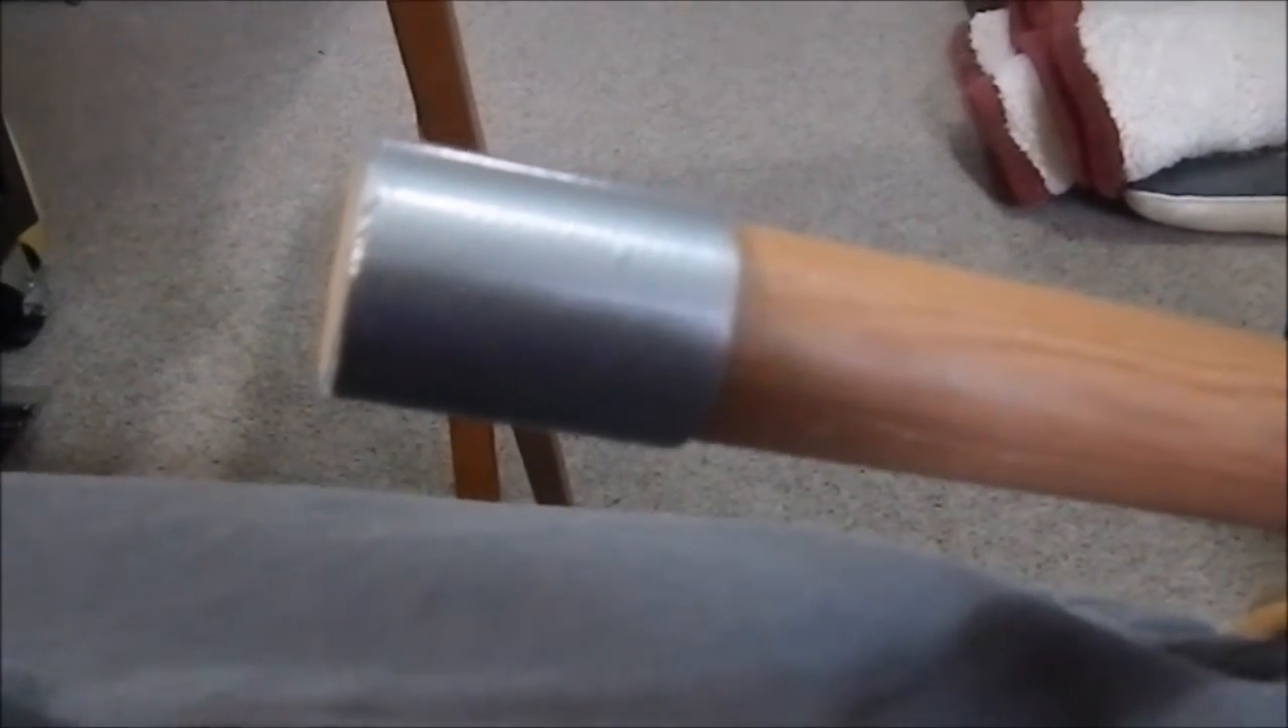There we have the duct tape in place.